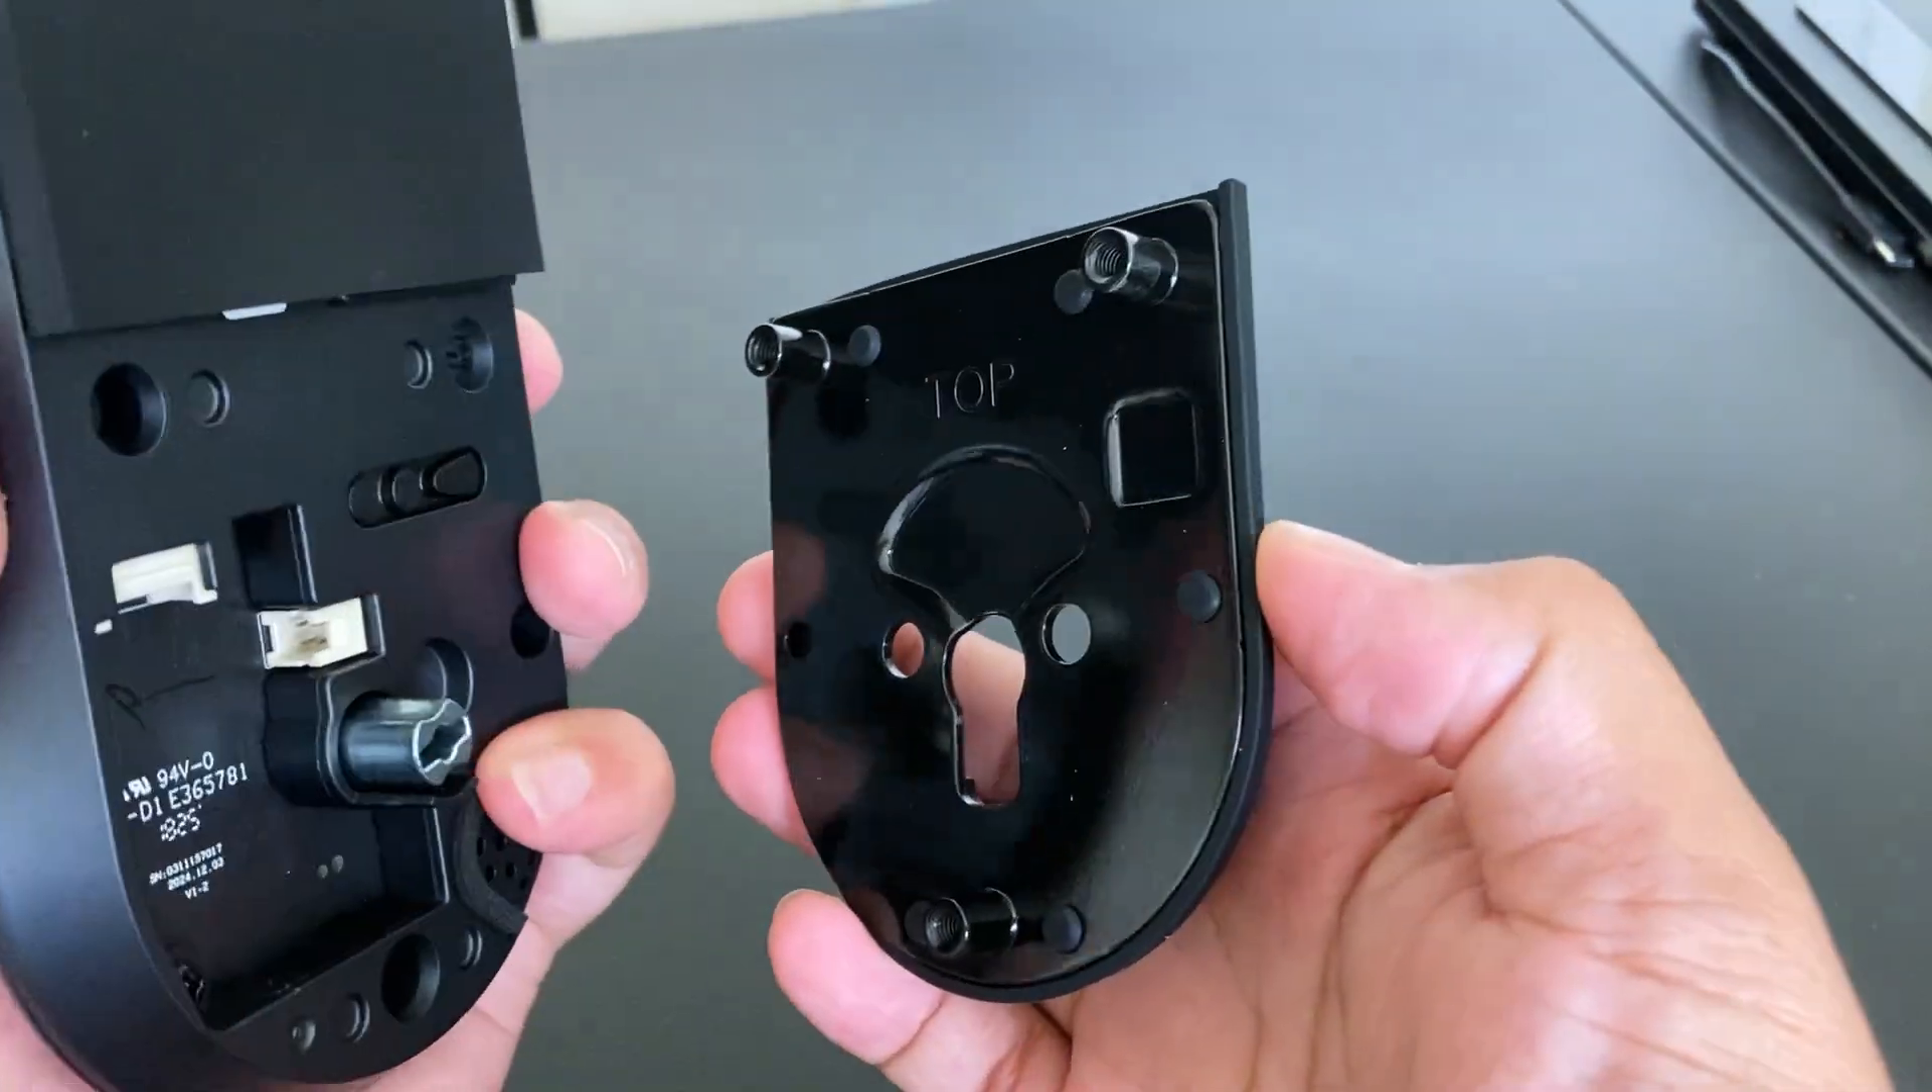So for now, just go ahead and grab your interior assembly and you're going to see that this mounting plate comes right off since it's not attached yet.